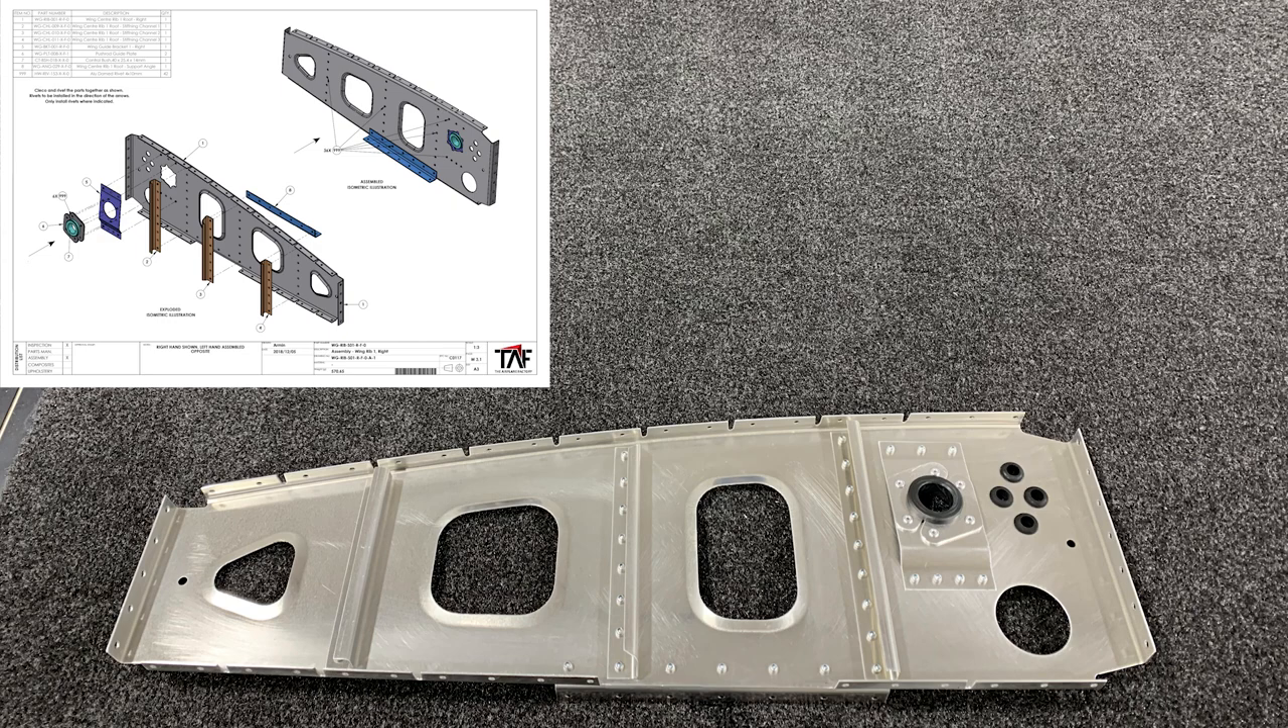Also there are four grommets you can see on the top right there that I've already got installed.